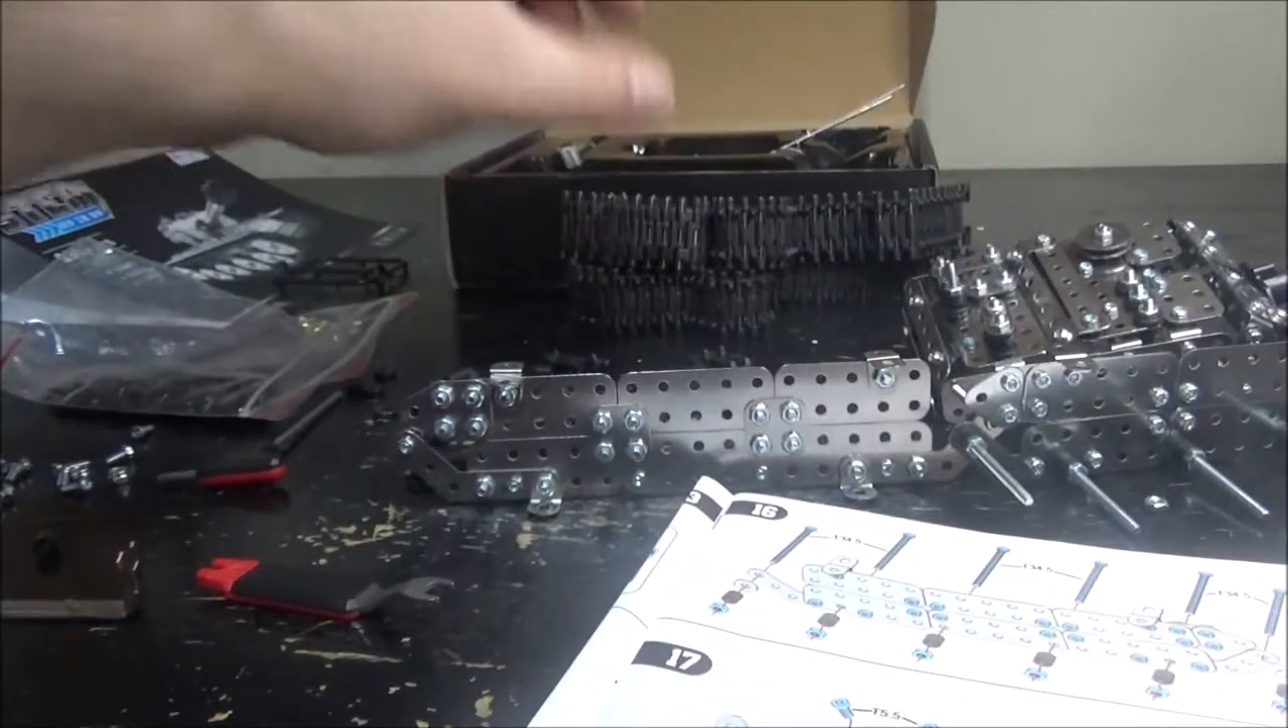Bon, il manque les roues. Je ne suis pas rendu là encore.